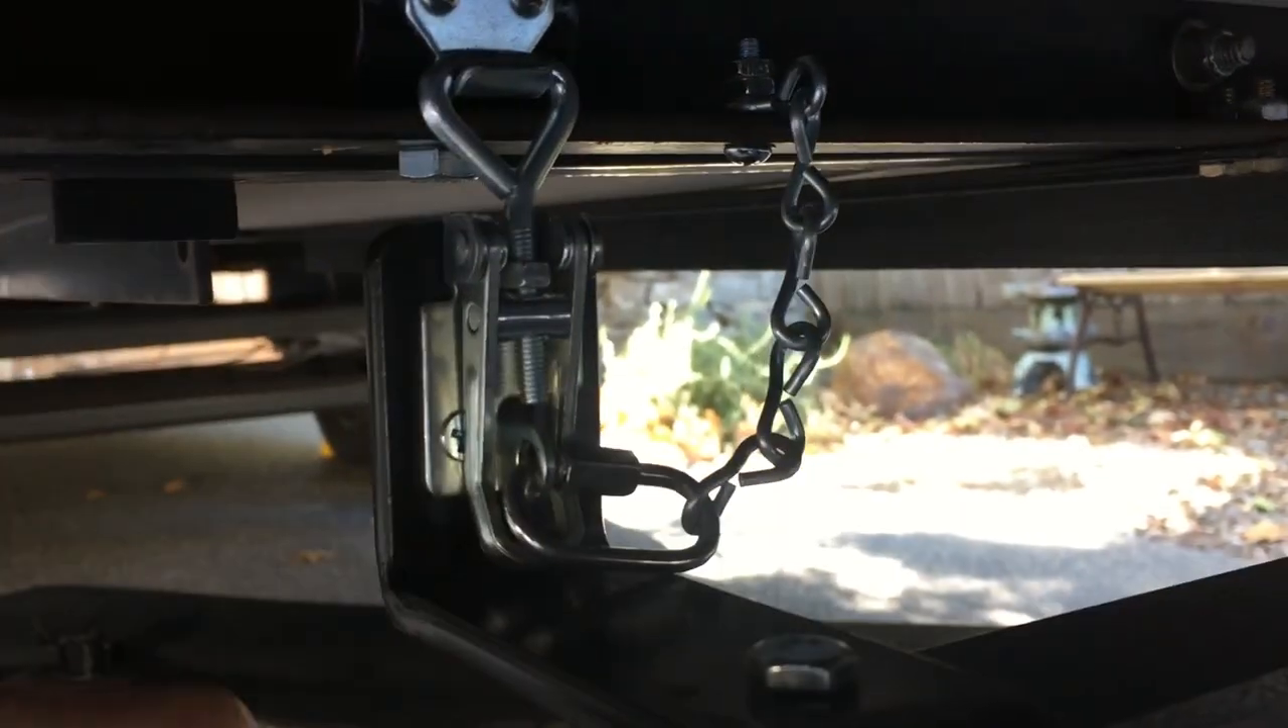So I got a chain on here.